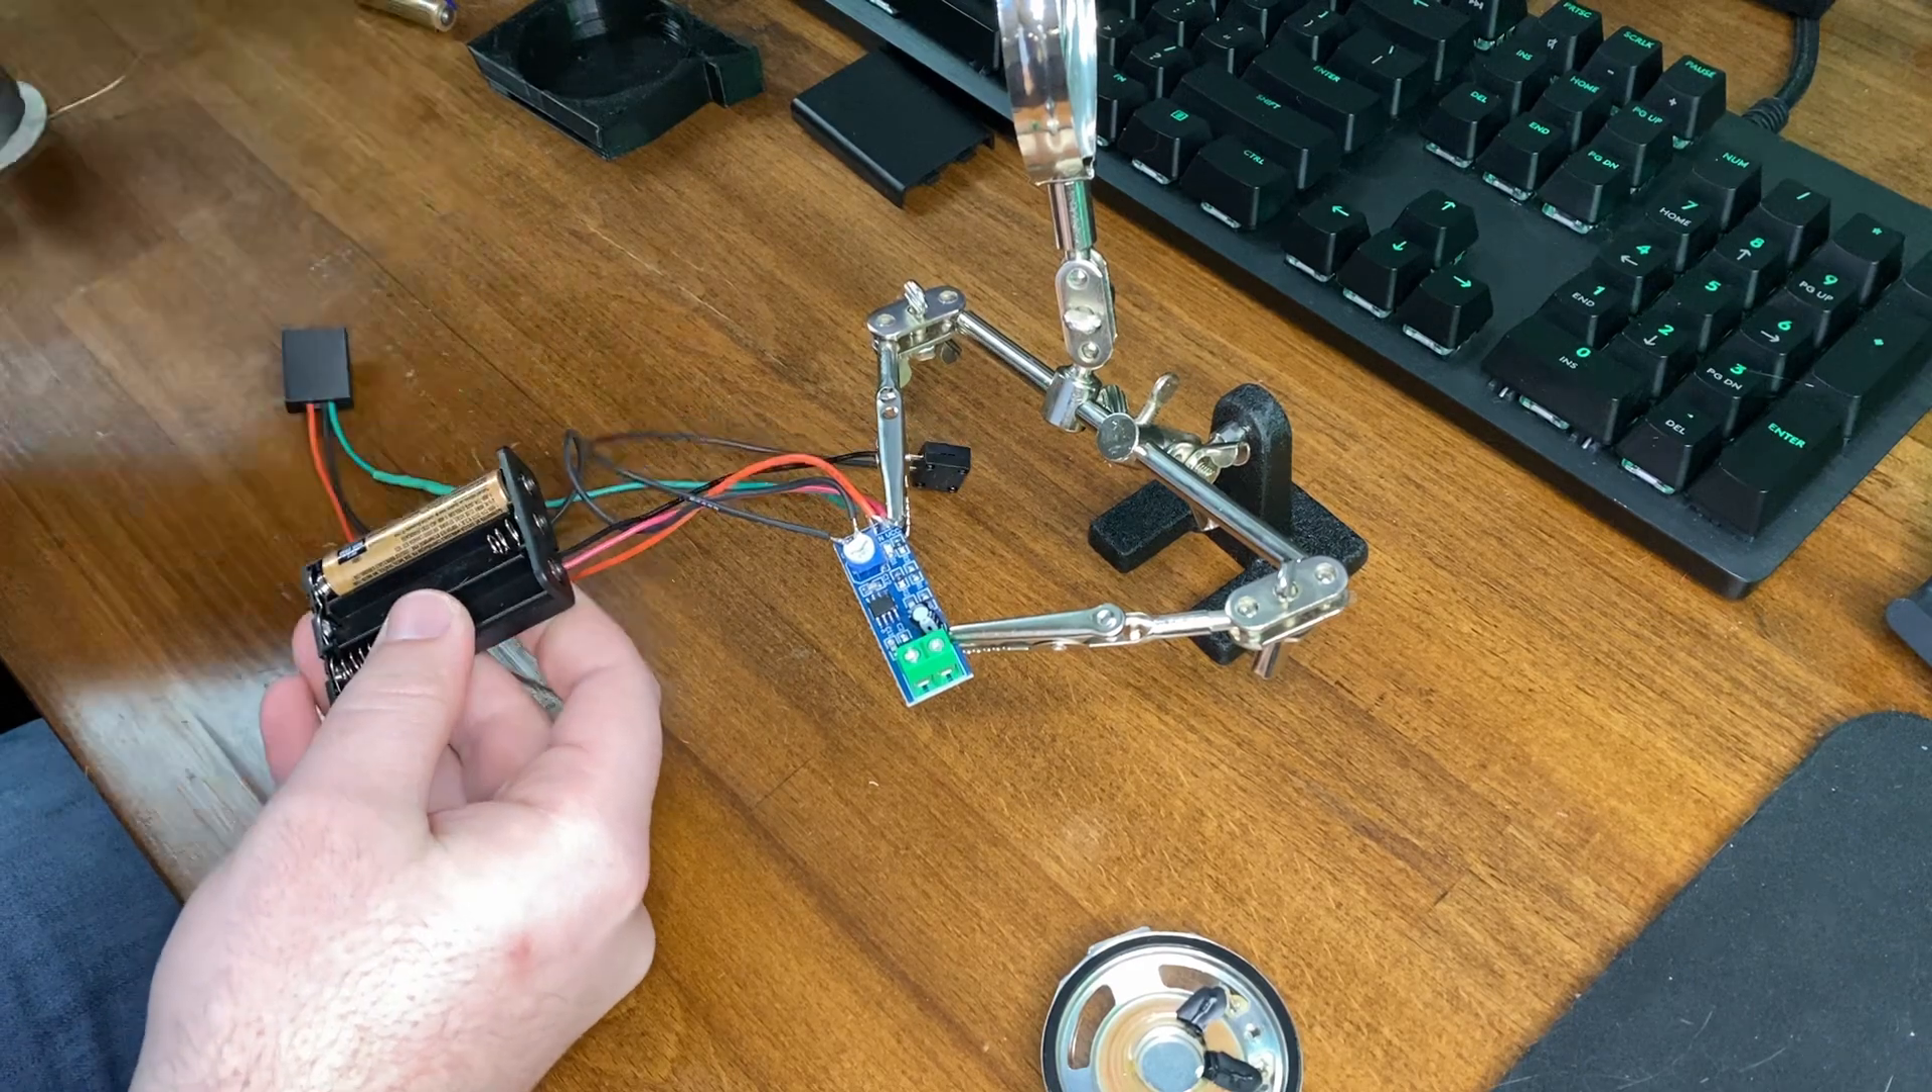Now, I don't have the speaker plugged in.